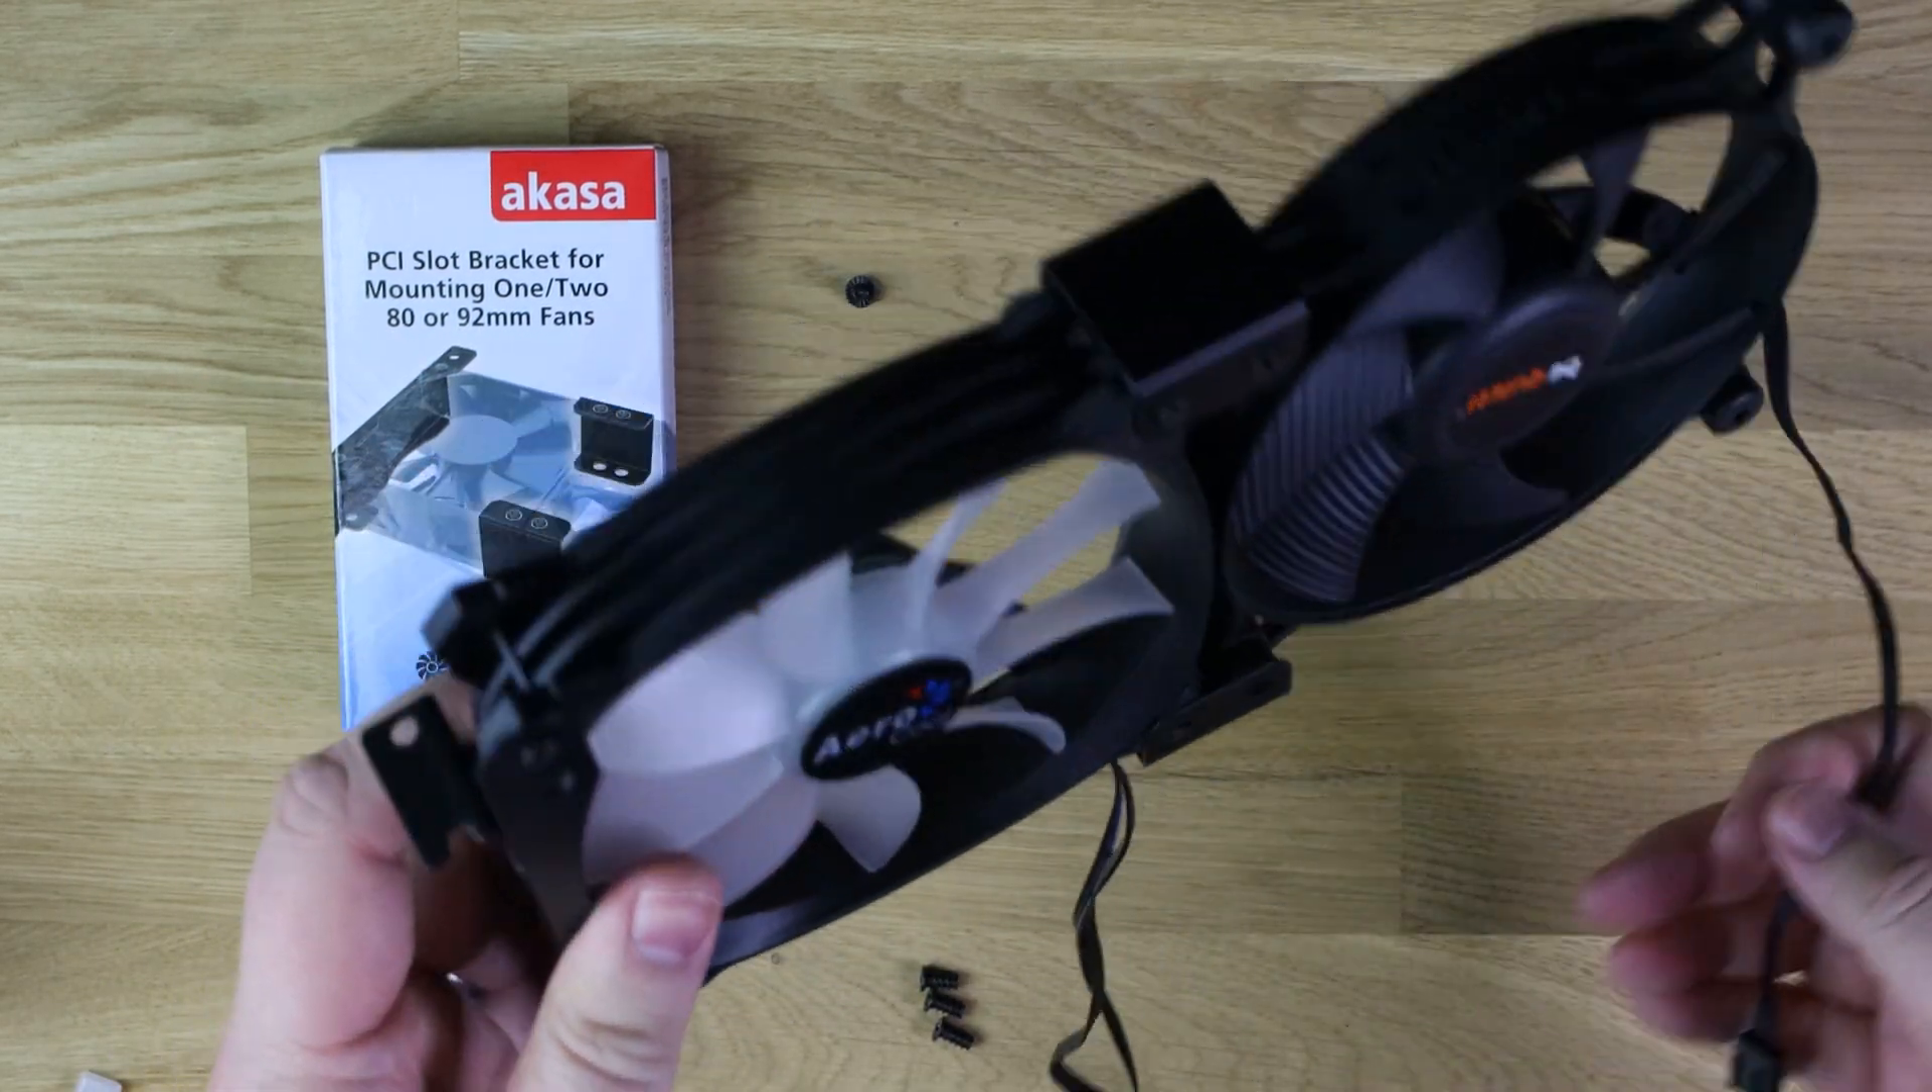You've now got two fans attached together on this support brace.